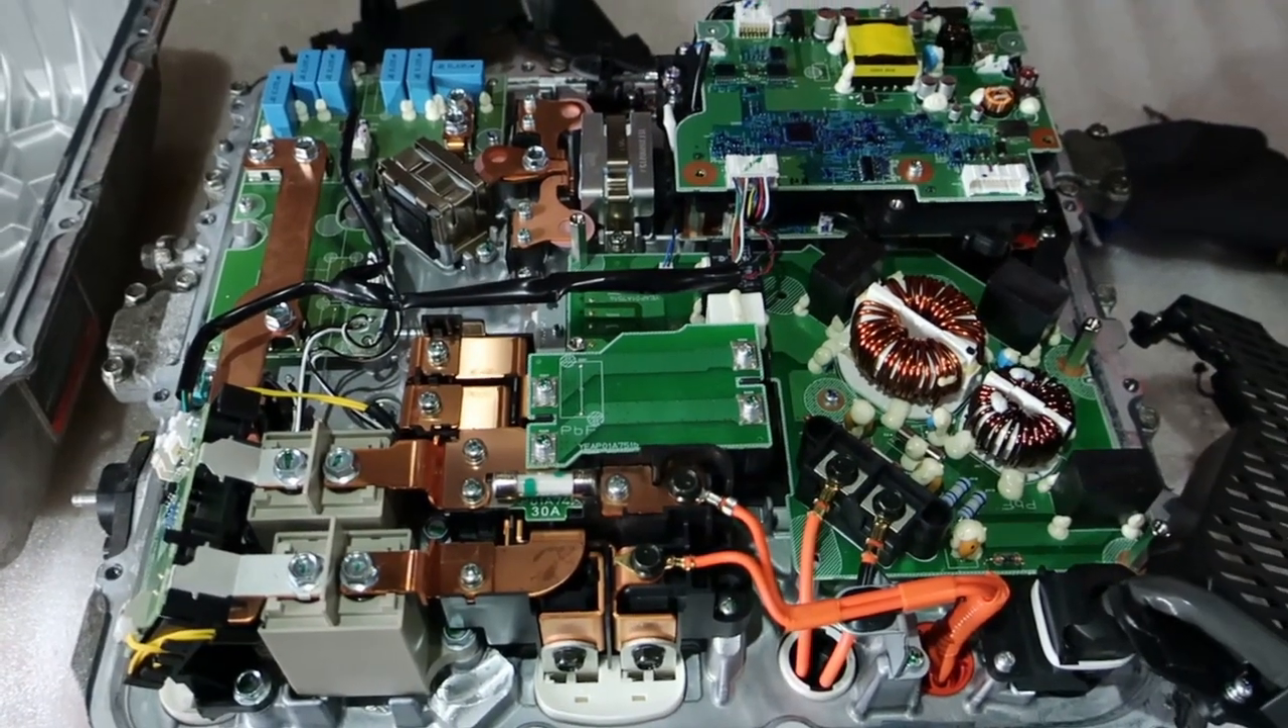Here we have it, the top section of the Nissan Leaf Power Delivery Module exposed.